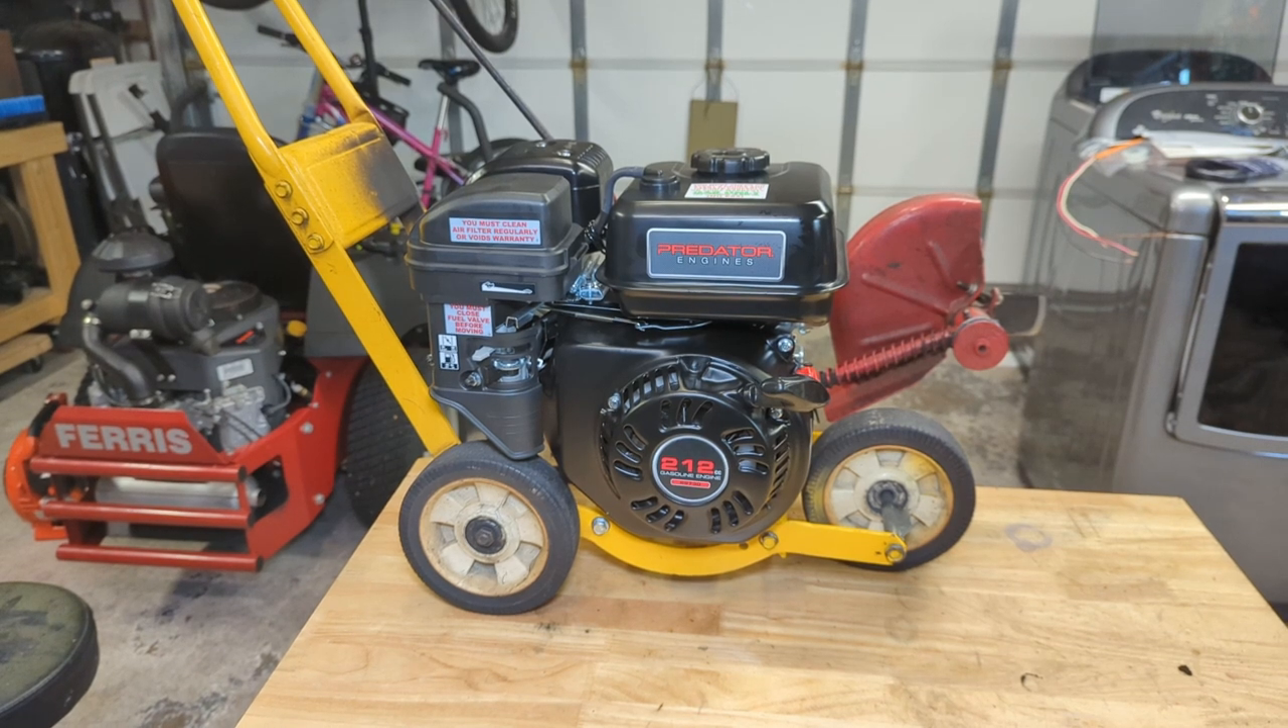All right, engine is mounted. As you can see, it does fit. It's a big, big motor for this little frame, but it does fit. Clears just fine down there. Clears the bottom with those spacers.